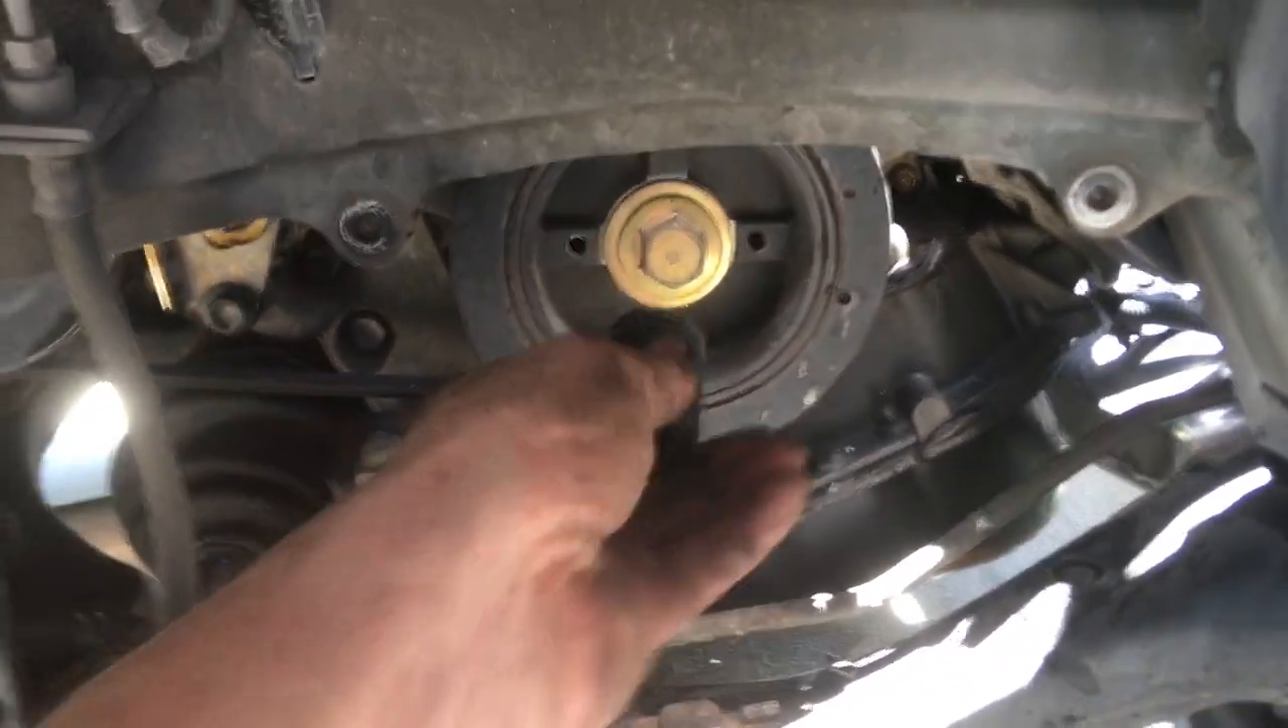All right with the cover off we expose our our harmonic balancer and so we need to take this off.